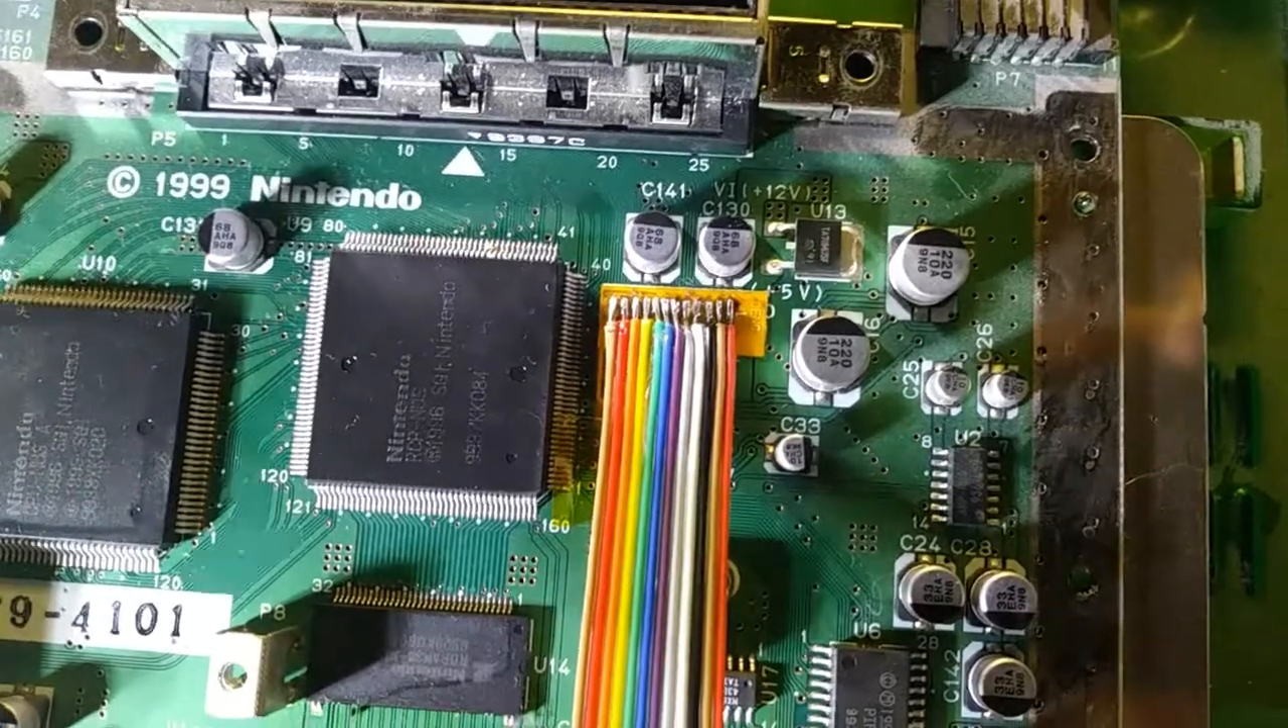And I got the, uh, ribbon cable soldered on there. It is looking pretty good.